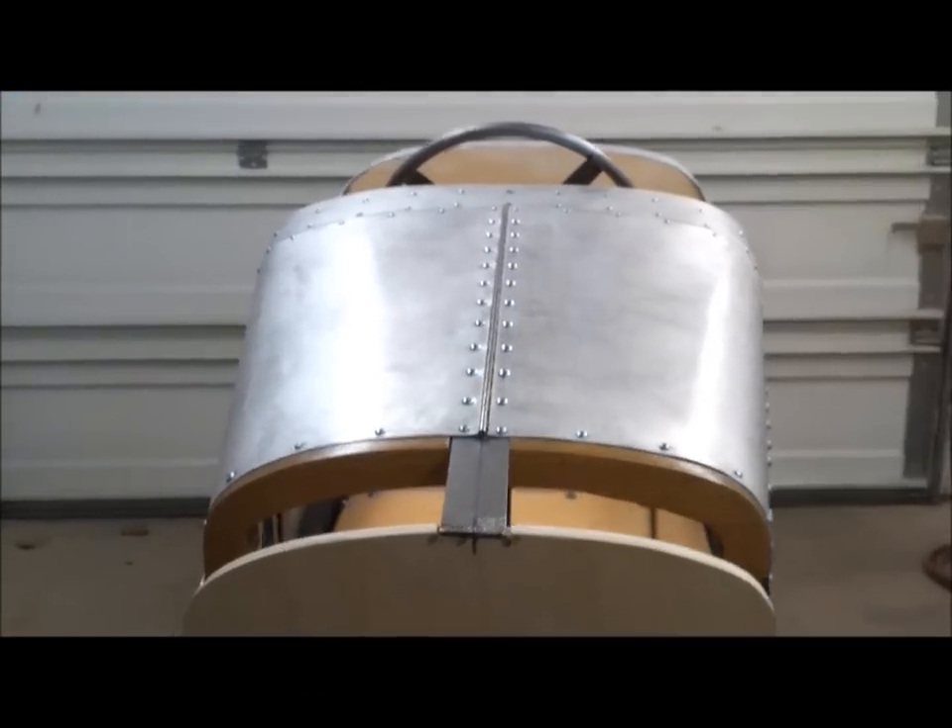It took me a while but I got both the halves of the hood installed now.